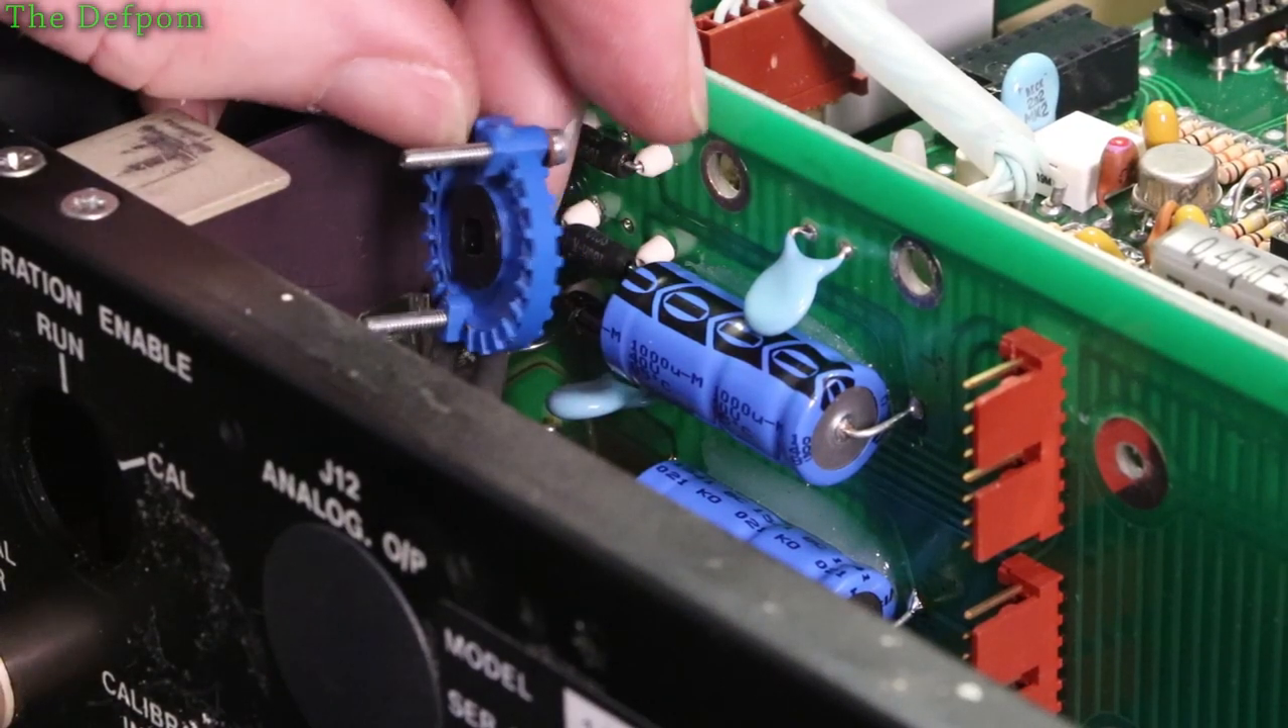Okay, so there's a switch wafer there with the bolts through.